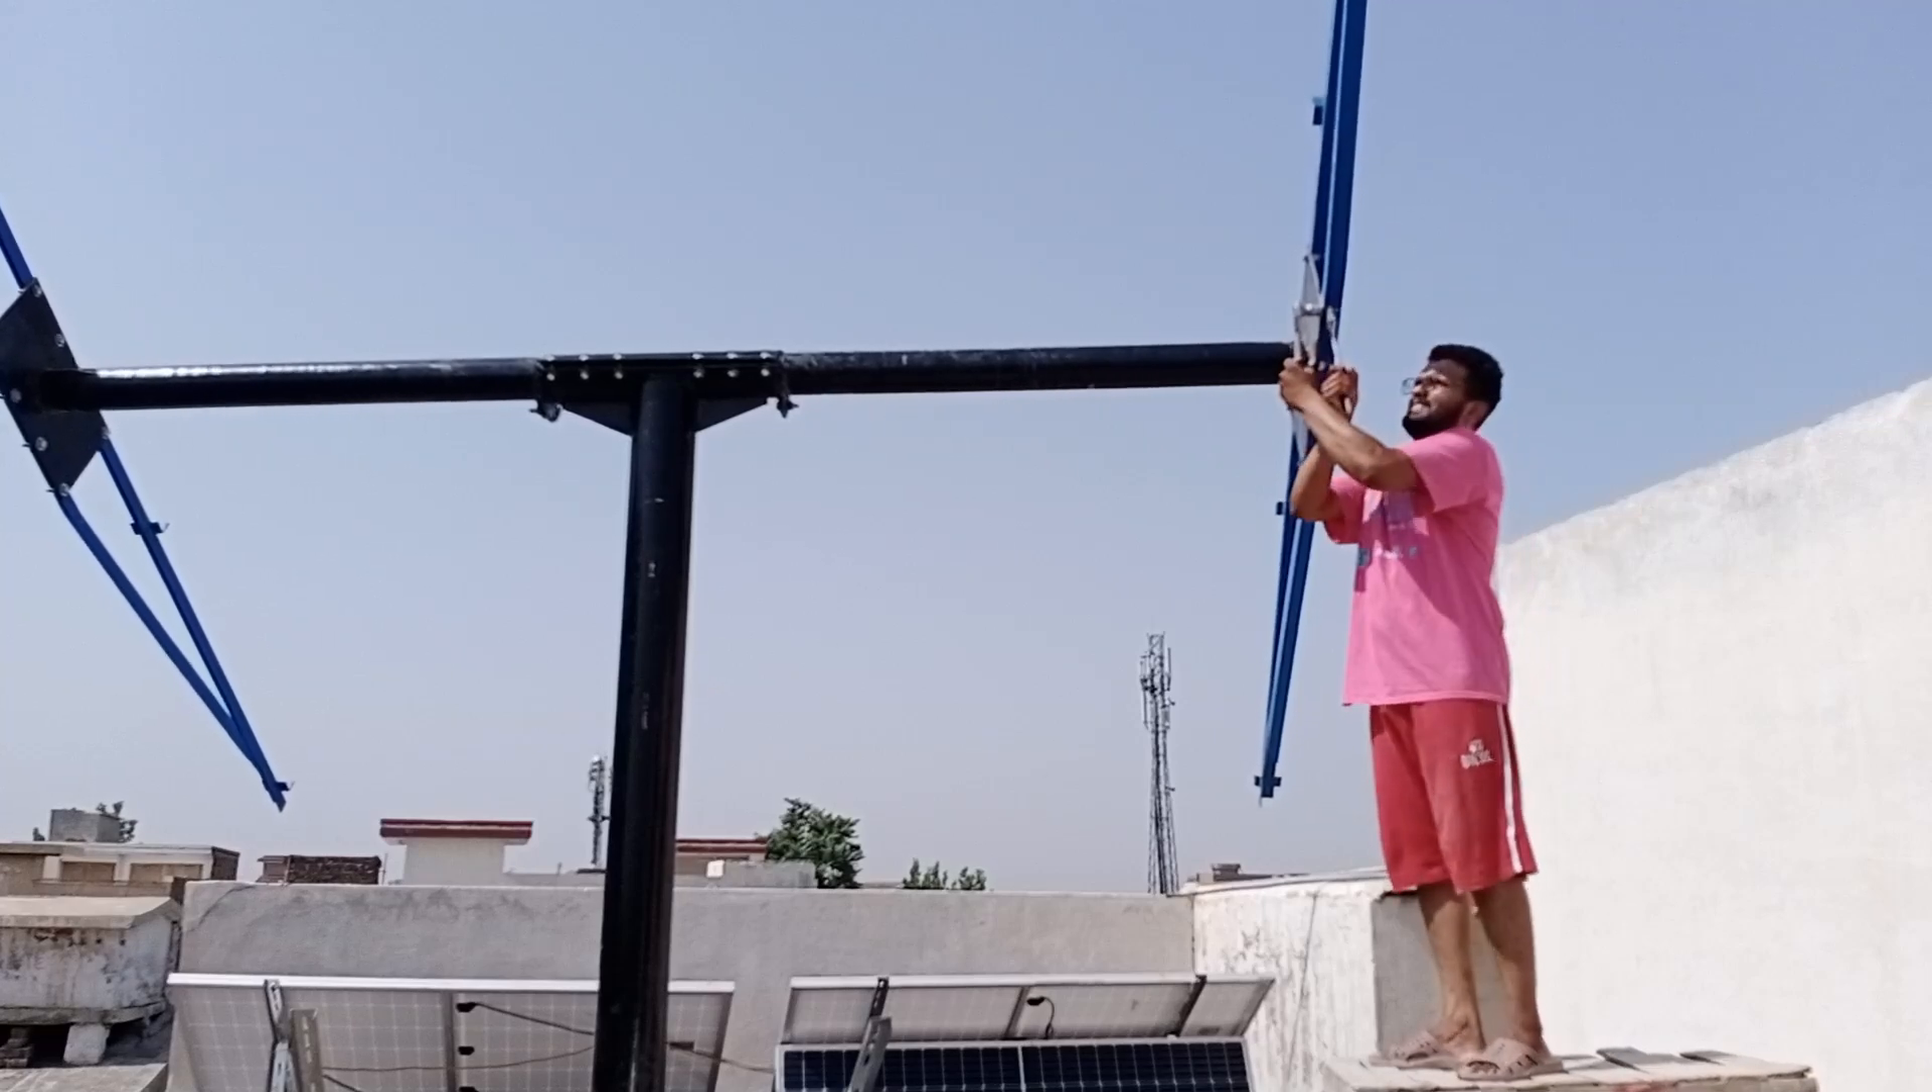One wing has already been installed and the second wing is currently being installed.